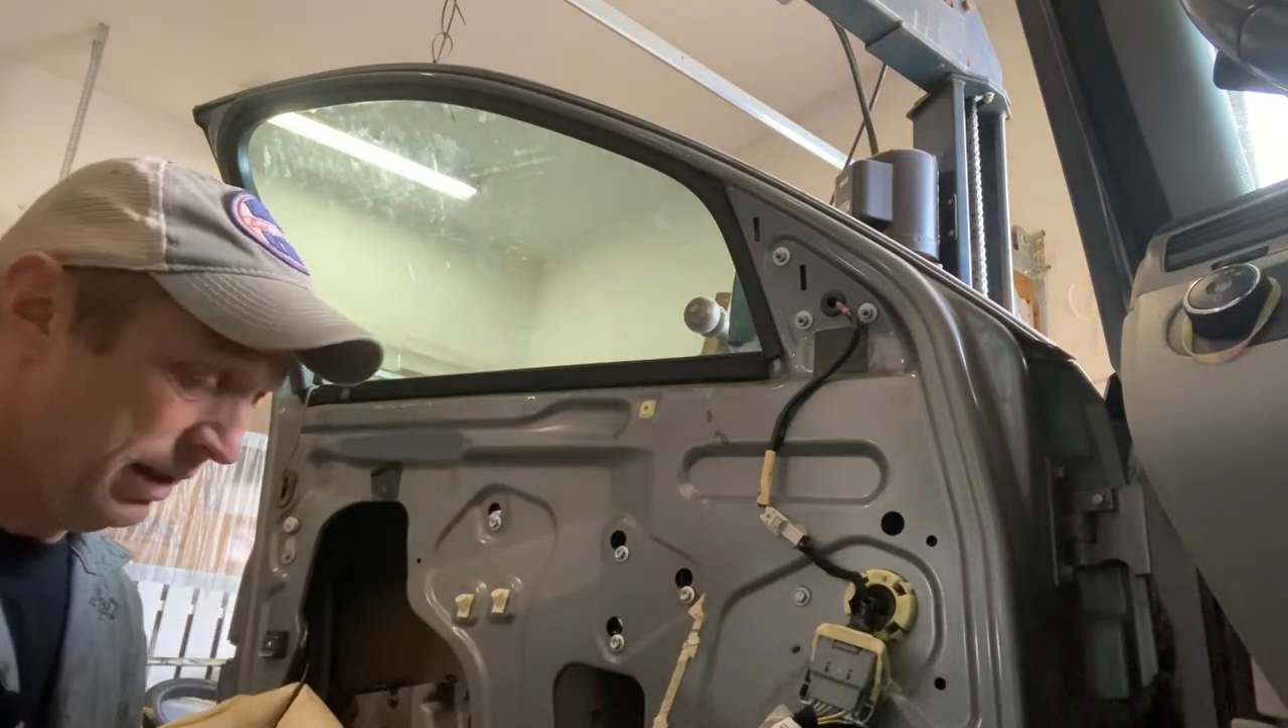Now the only thing left to do is reassemble this door.